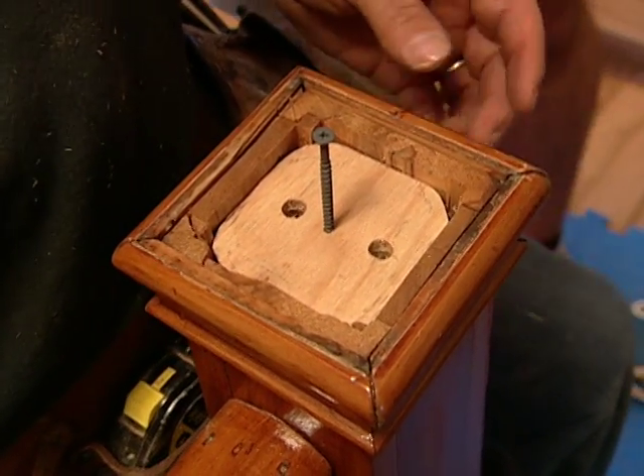Okay, let's see how the wooden washer fits. Pretty good?